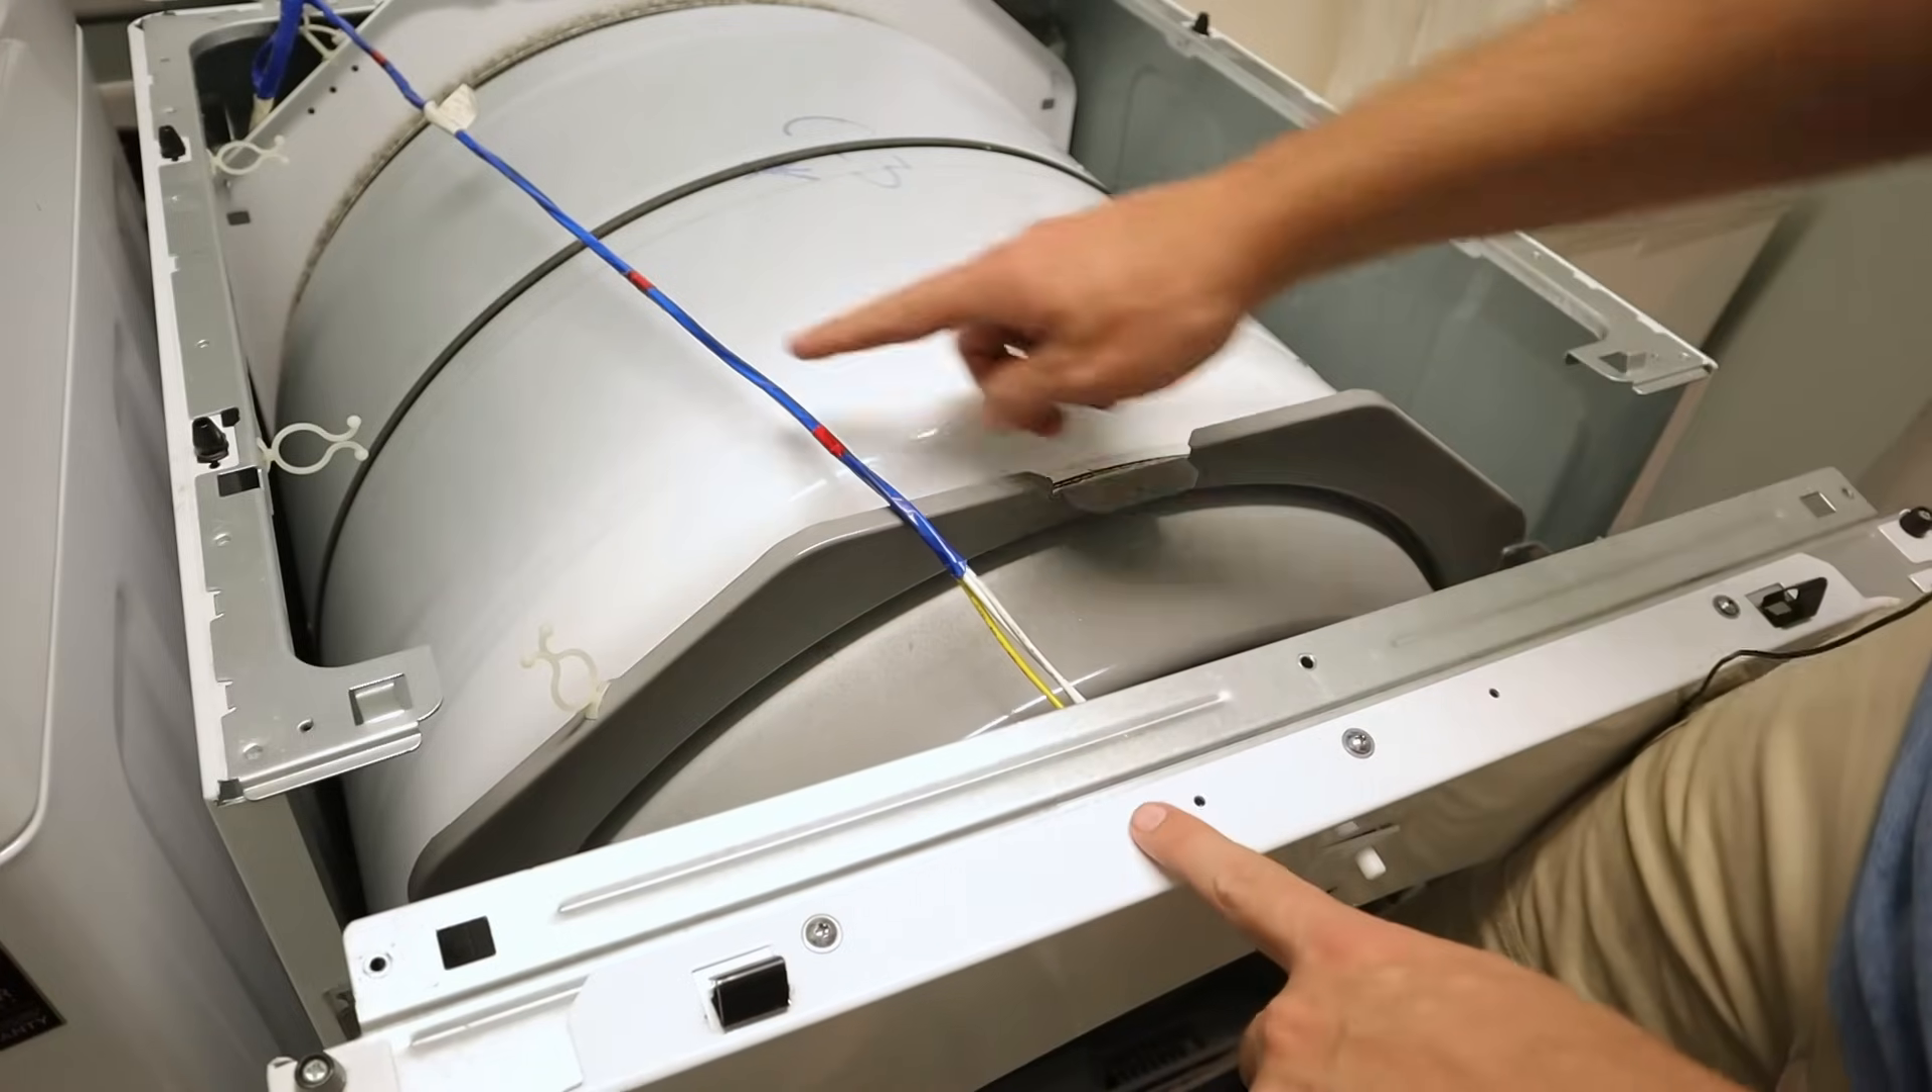Now that we have the face off of the dryer you see this cord running.